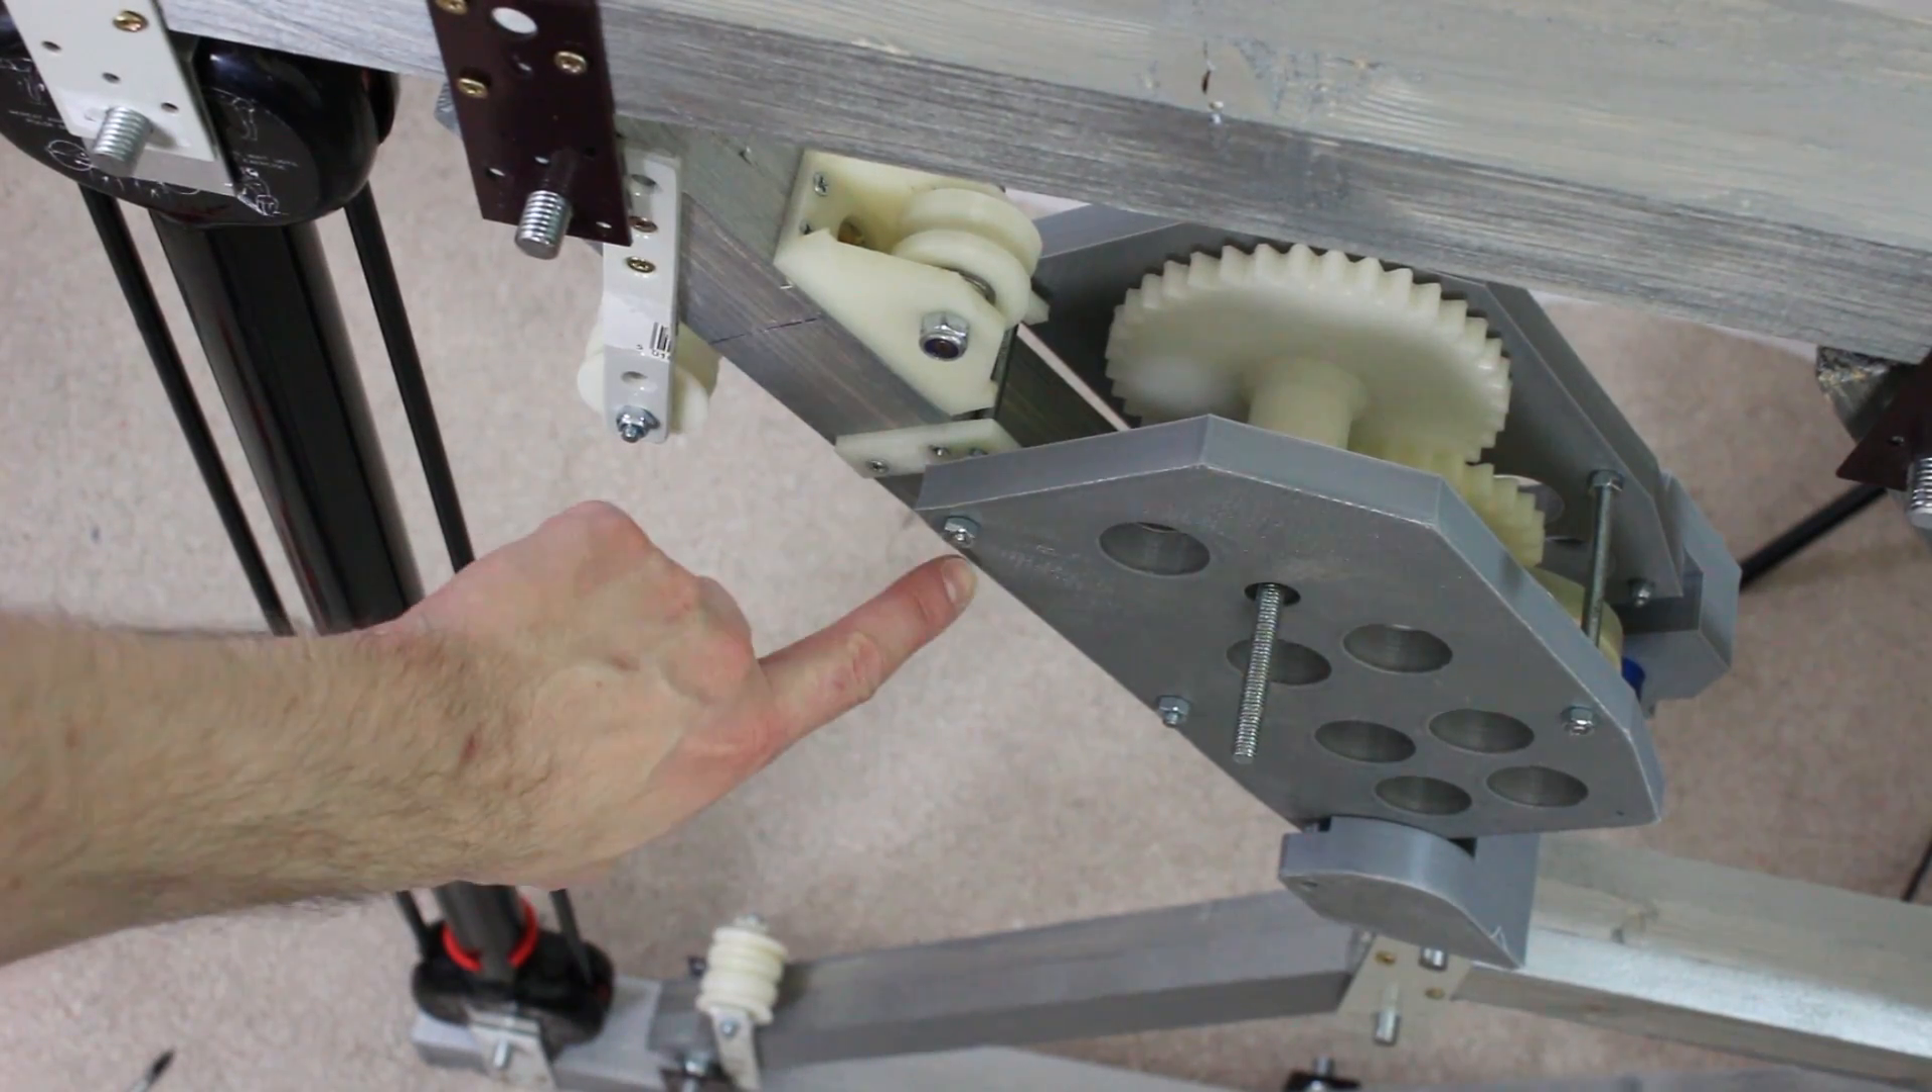So my gearbox is mounted i've just made some little brackets that grip onto the studding.